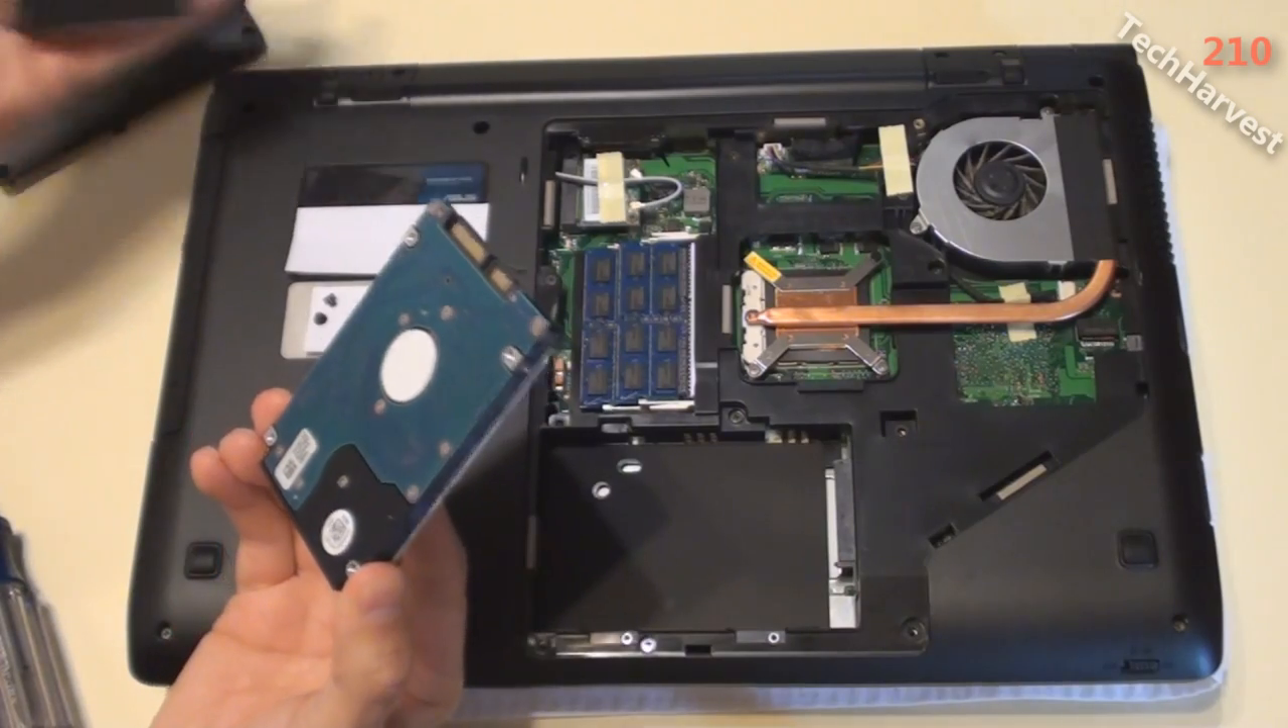So, I've removed all the screws and there we go. That's the hard drive right there.